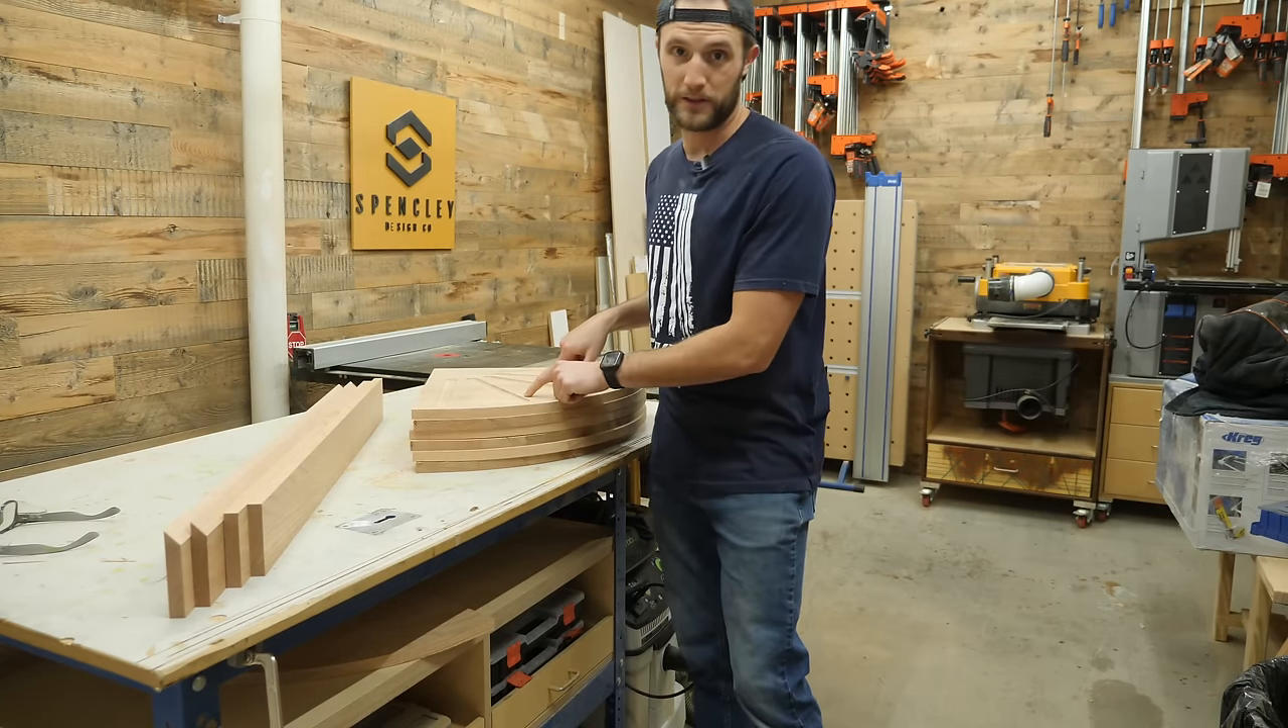So I need to attach all these side pieces to all of these shelves.